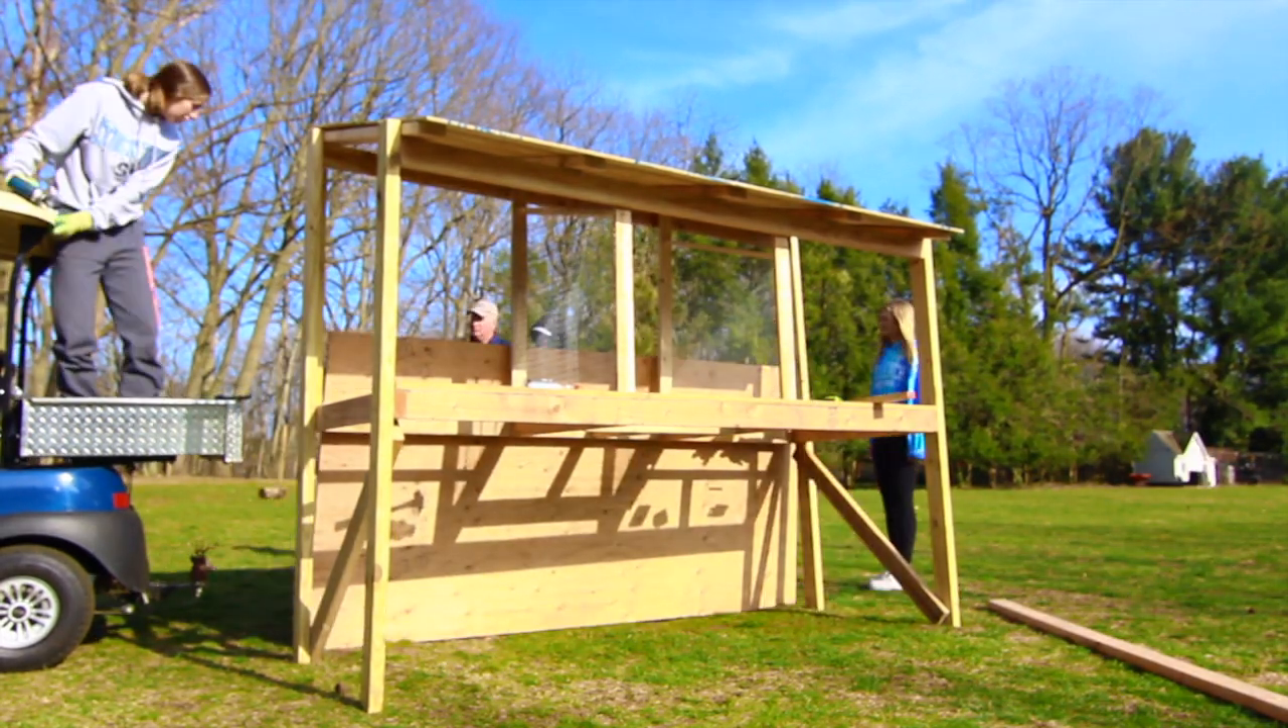Here we're a day later, the roof is on, the back is up, and the troops are out all helping, pitching in.